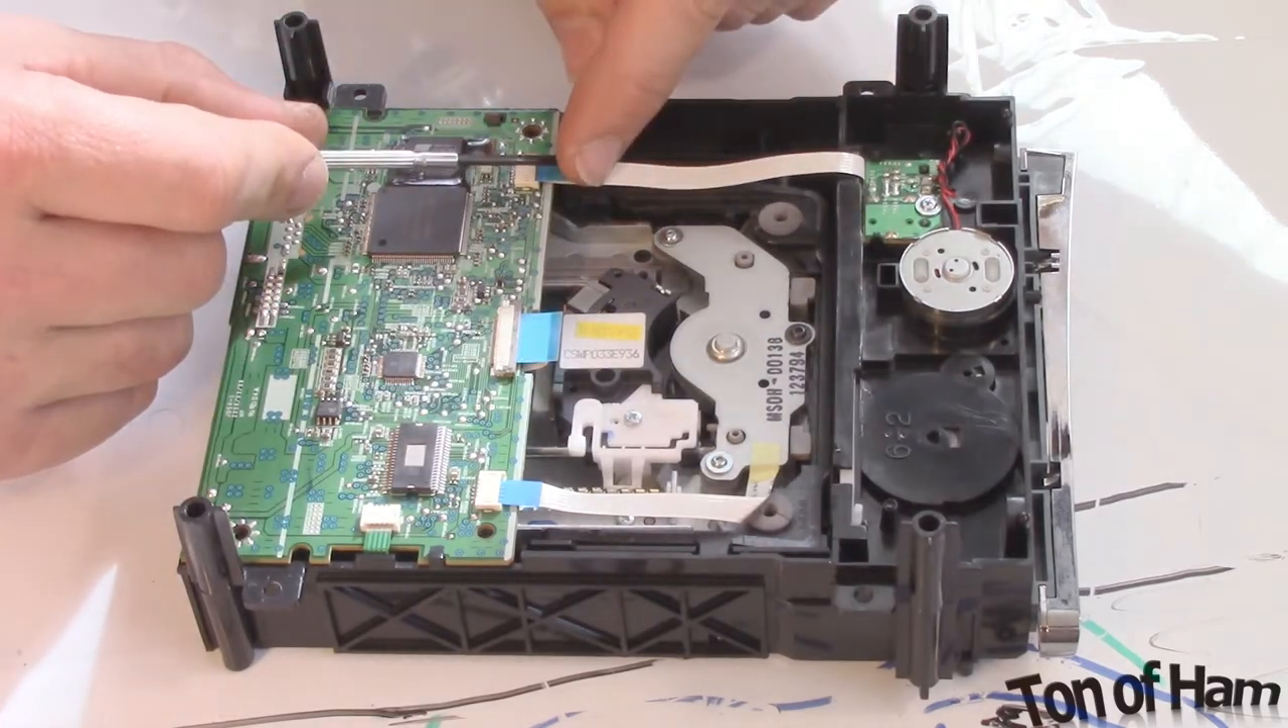Taking a look inside now, we have a couple ribbons to take off.